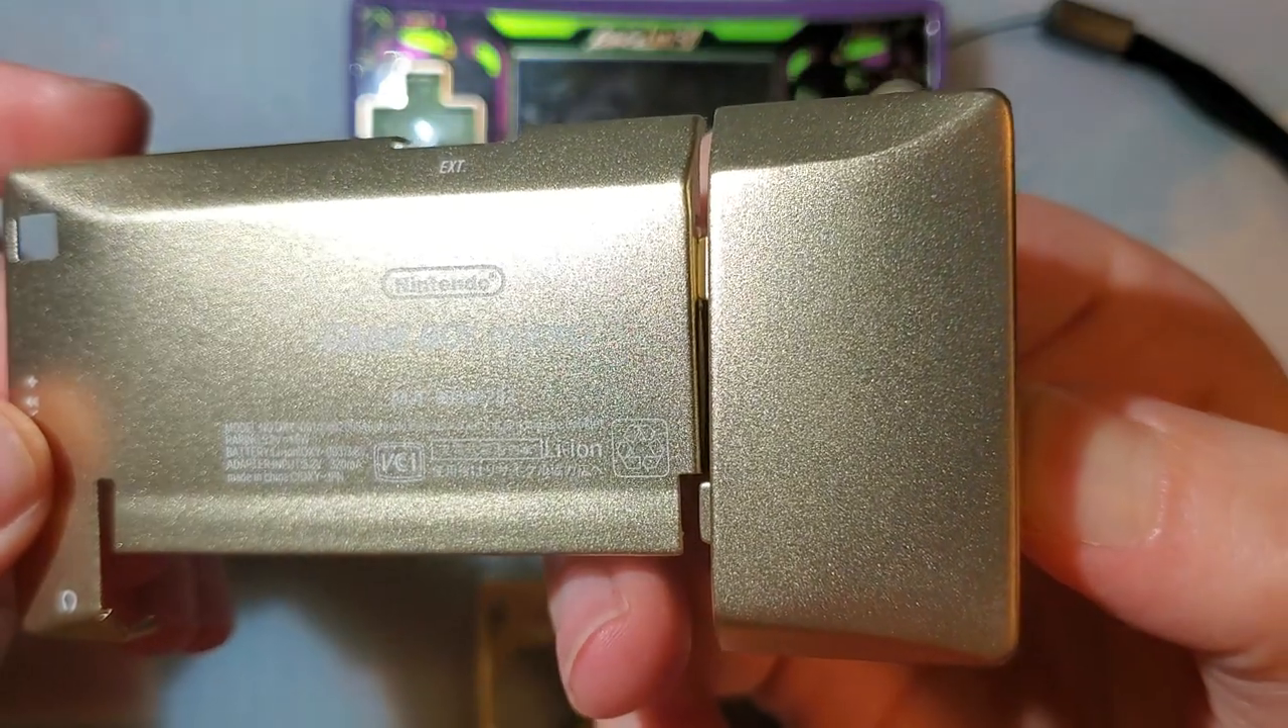So there's how the battery cover fits if you're okay with something like that. If we were to screw that down nice and tight. There's a big old gap right there.